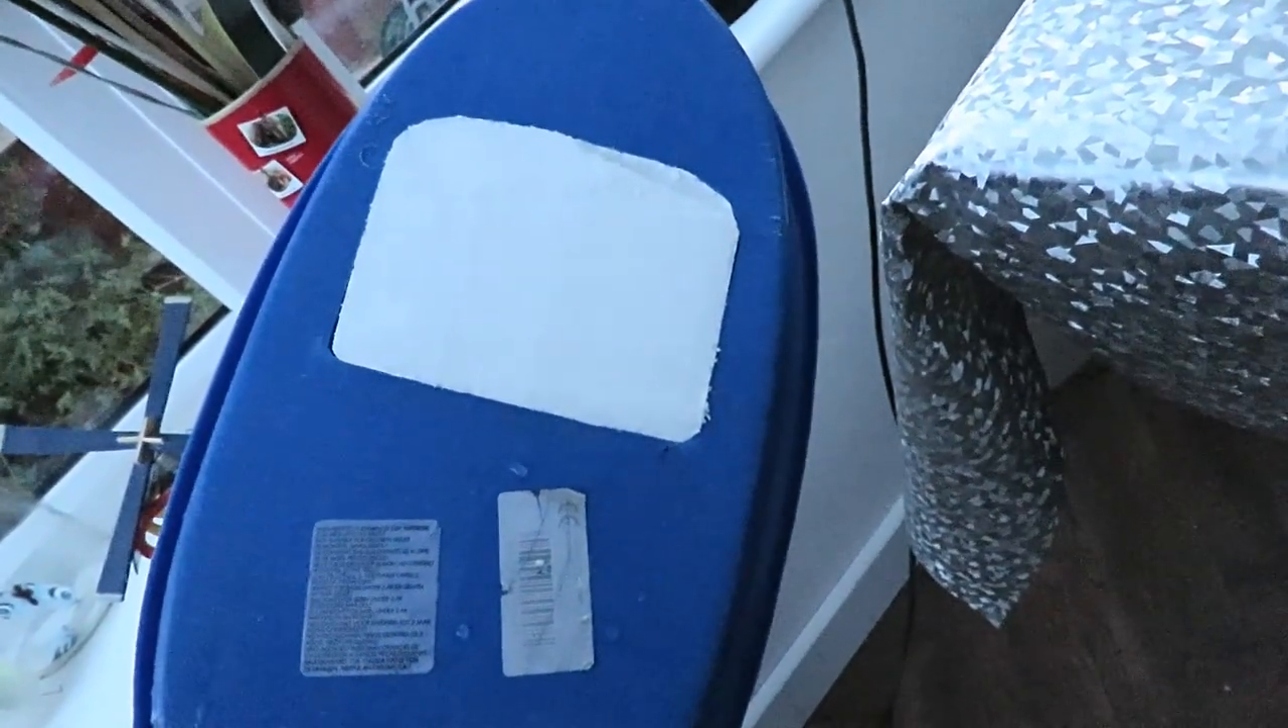I've filled the hole with a nice lump of styrofoam, trimmed off nicely.